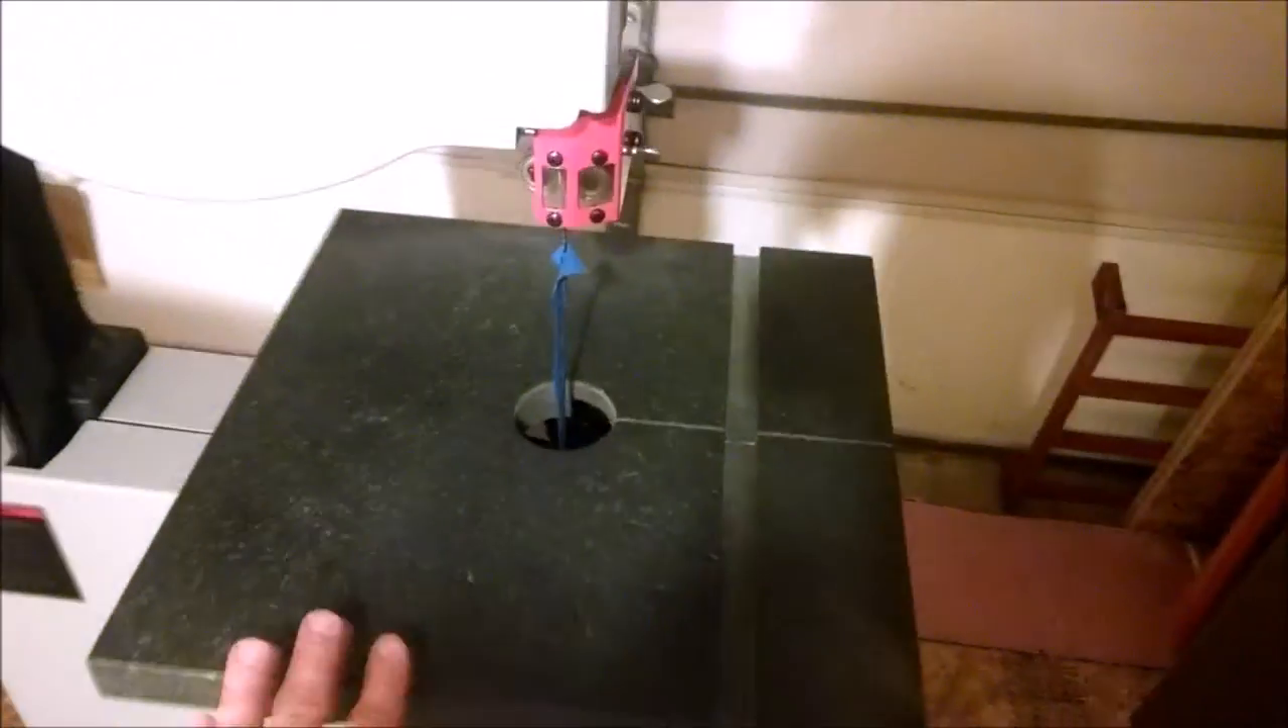You can see I've got the granite top on.